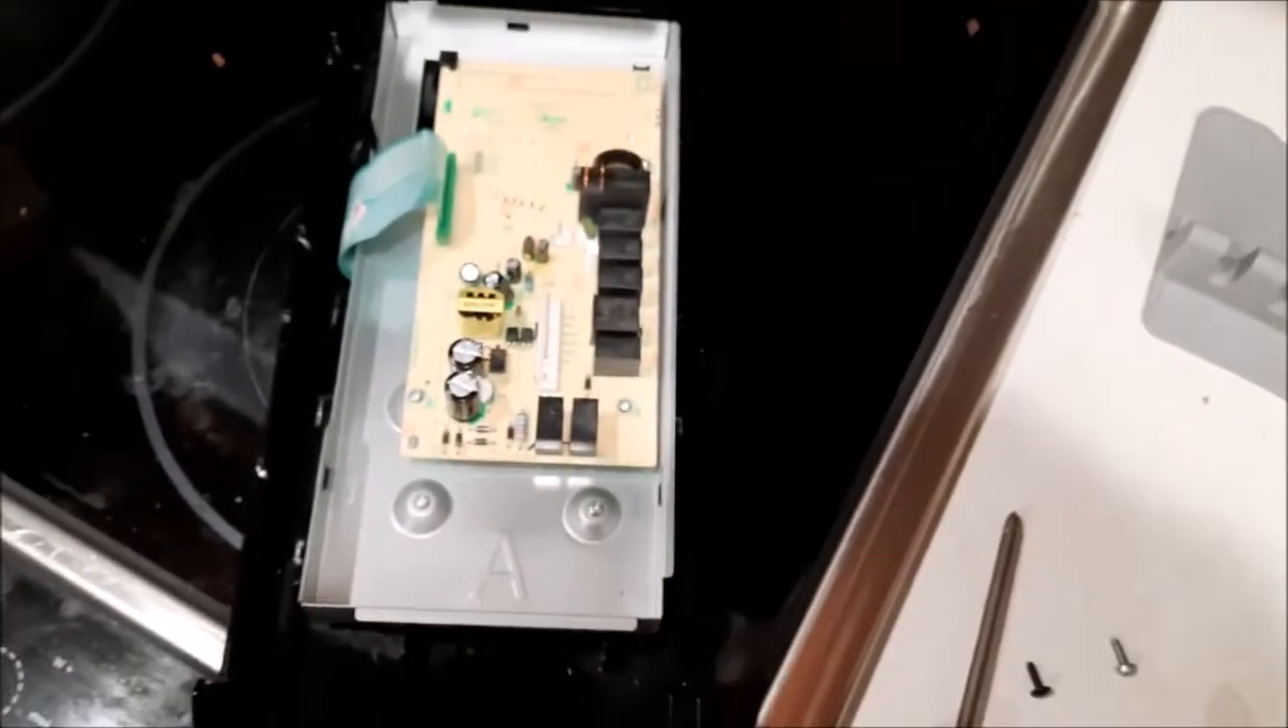Okay so I've taken the panel off.